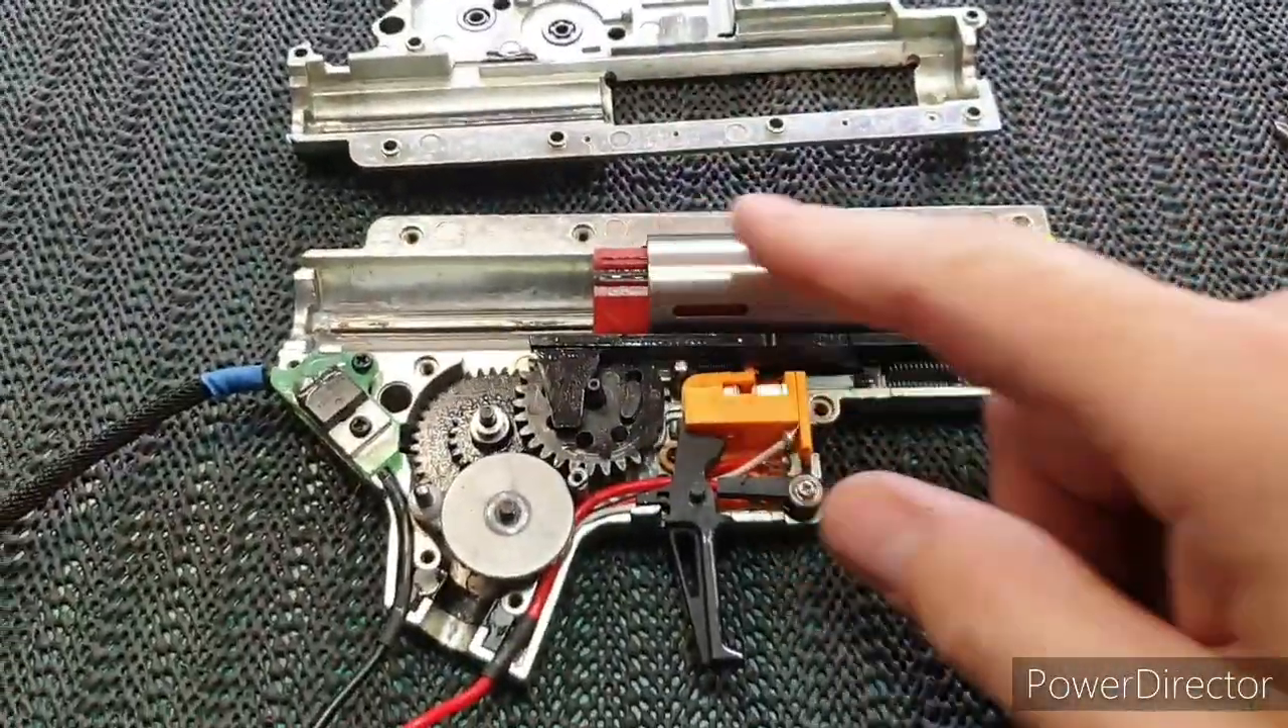Okay so now the gearbox has been taken out the AEG and the gearbox been taken apart.